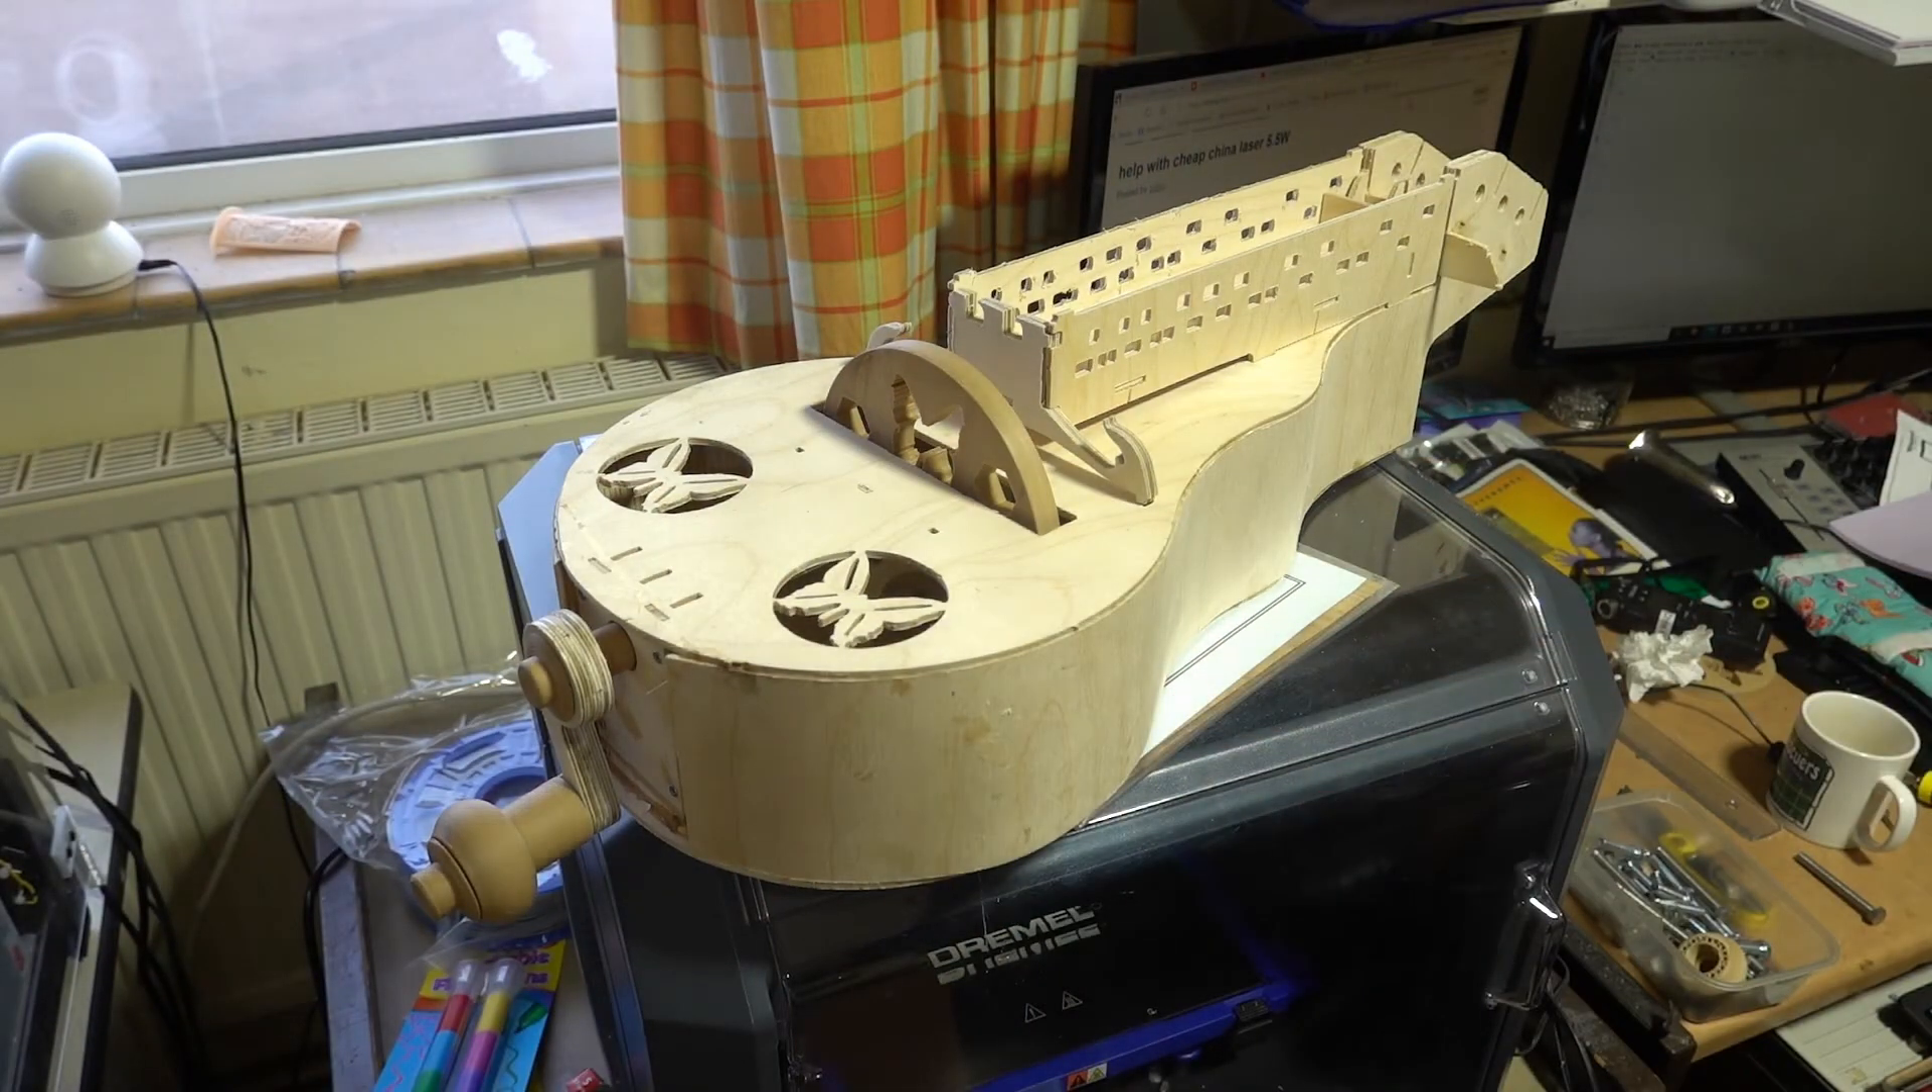I've glued the sides onto the hurdy-gurdy now and I've also assembled the handle.